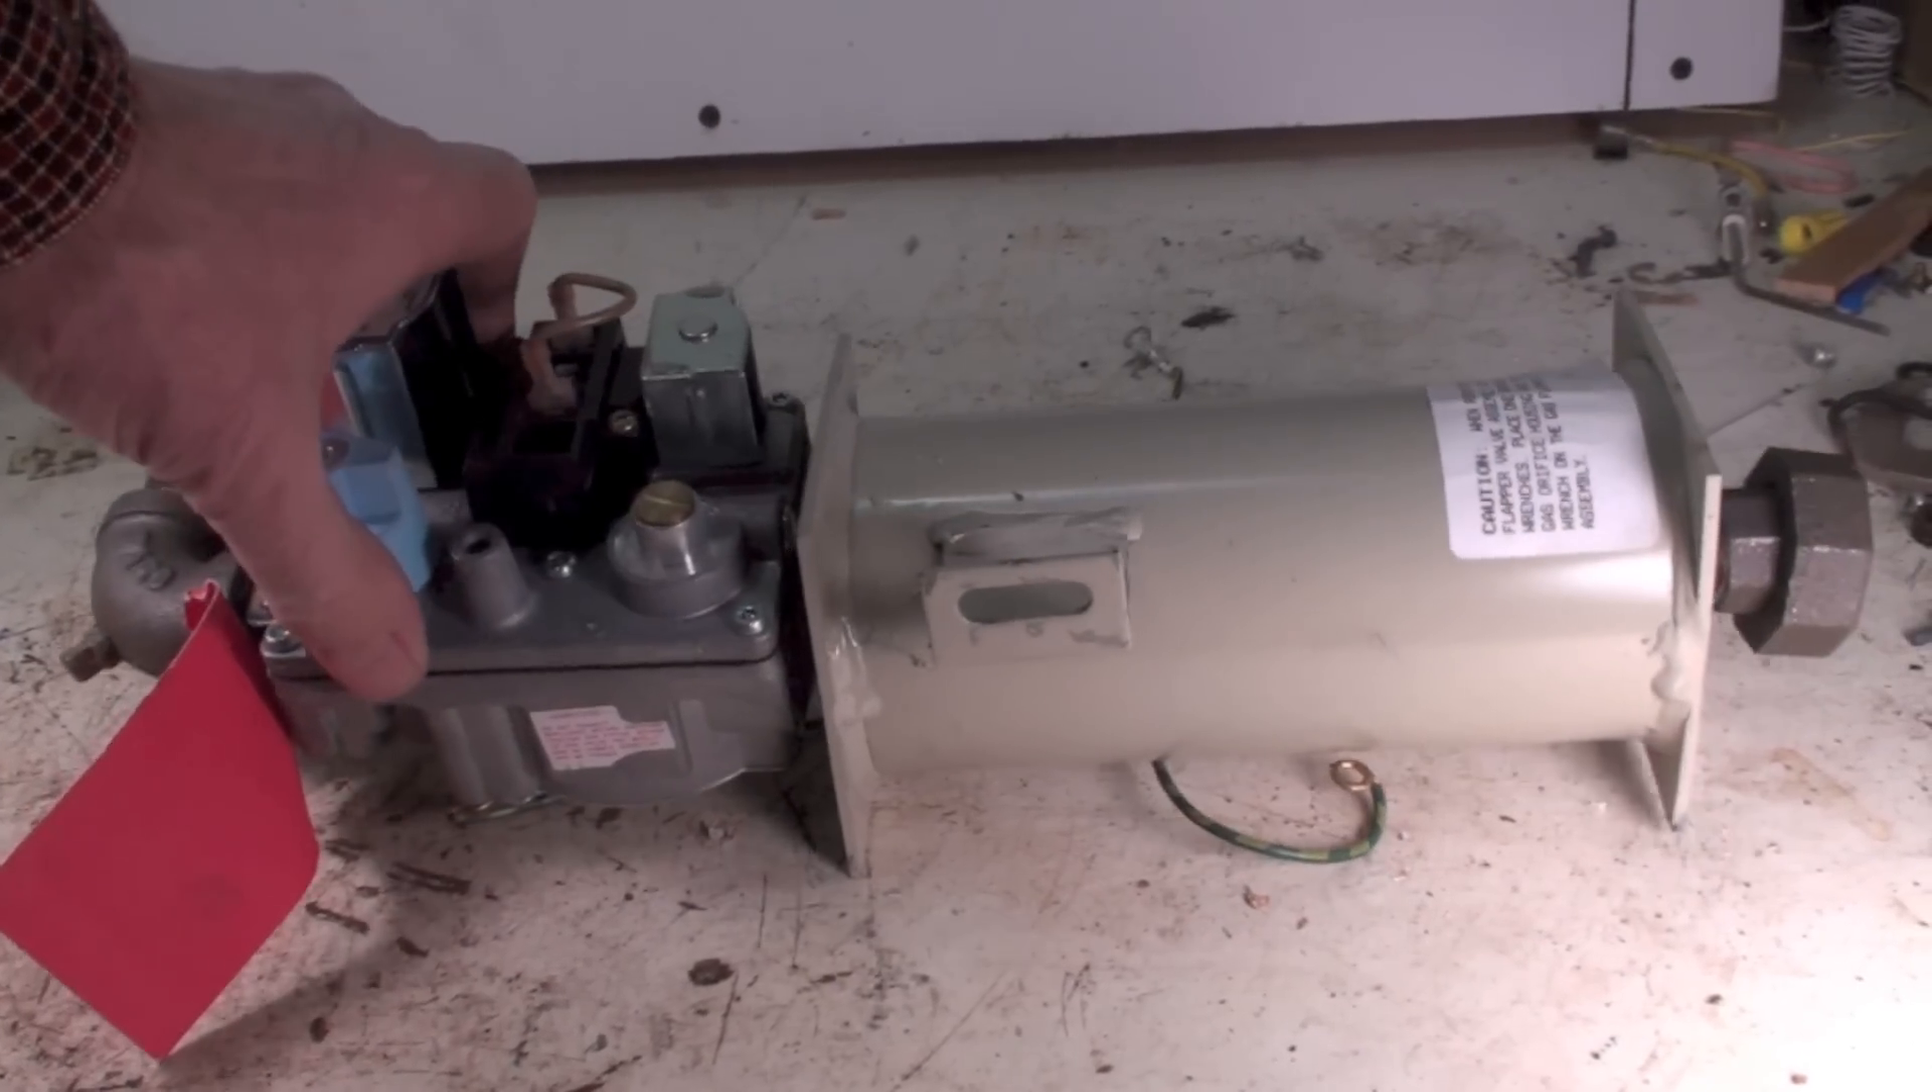Okay I've got this gas valve assembly off with this drum.